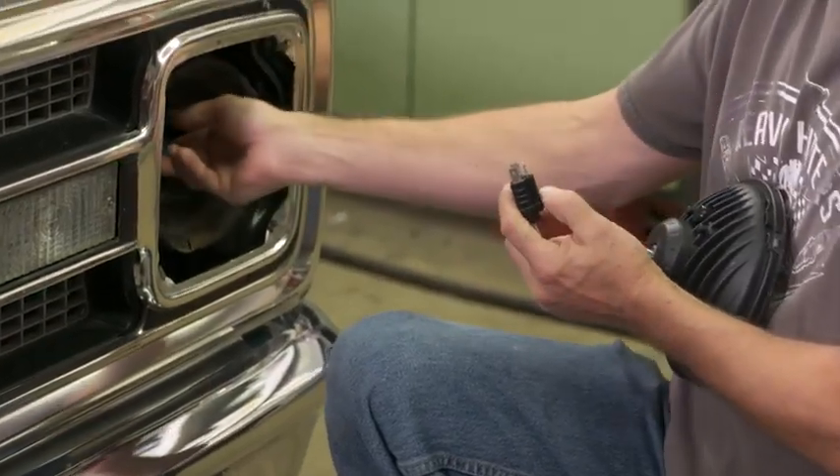Now that the headlight is out, we are ready to install the new, the new headlight.